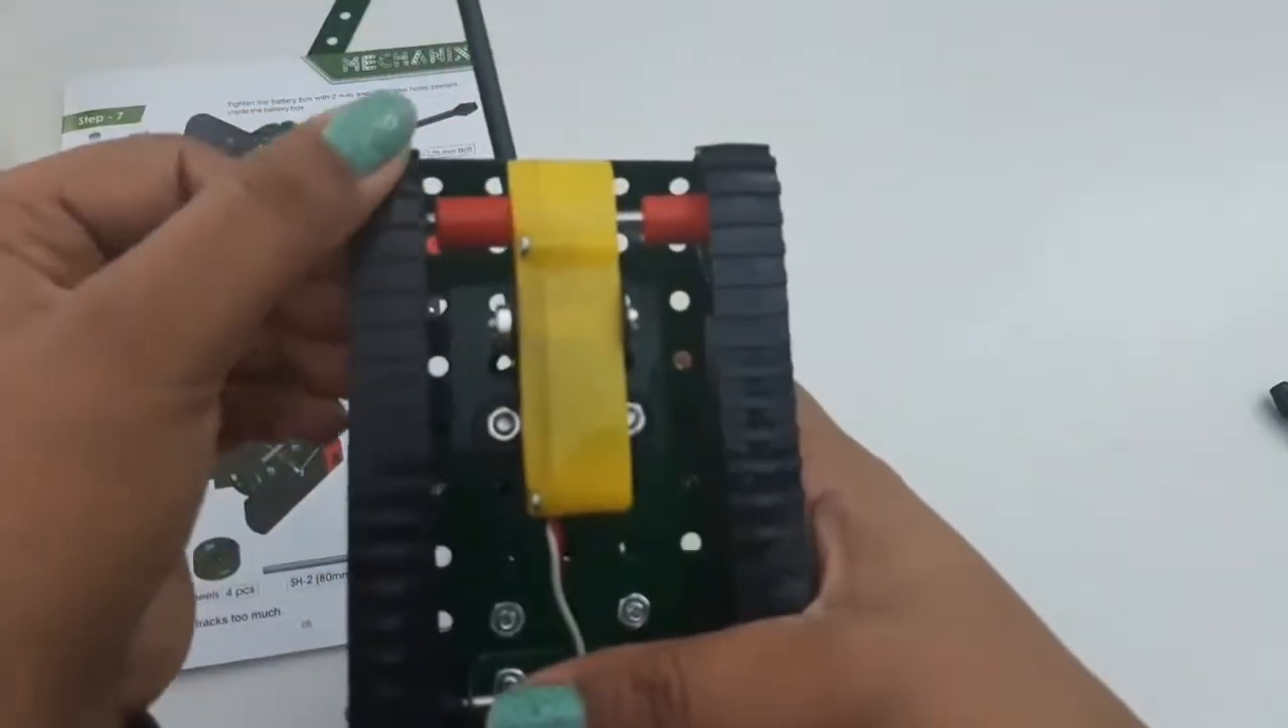हमने अपने wheels के उपर इस rubber track को अच्छे से fit कर दिया है।